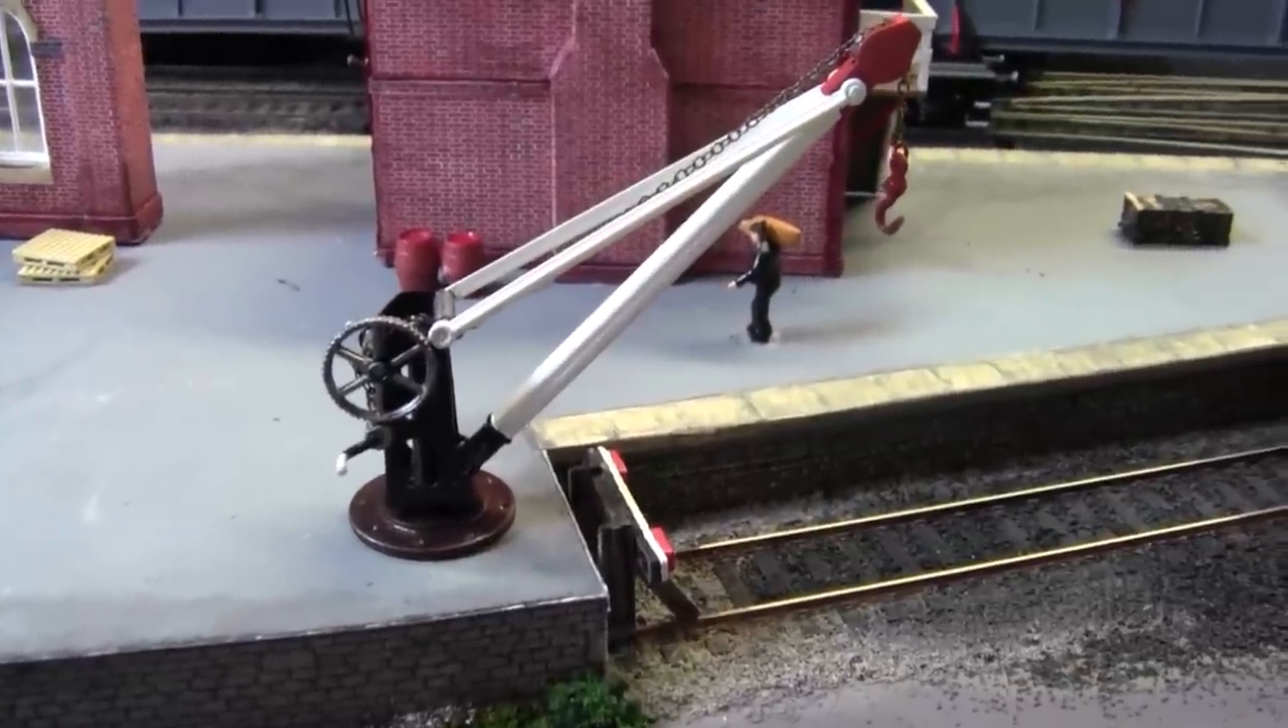Now we have the yard crane in place and the hardest part was fitting the chain through that block and tackle at the top there and then fitting it through the windings.